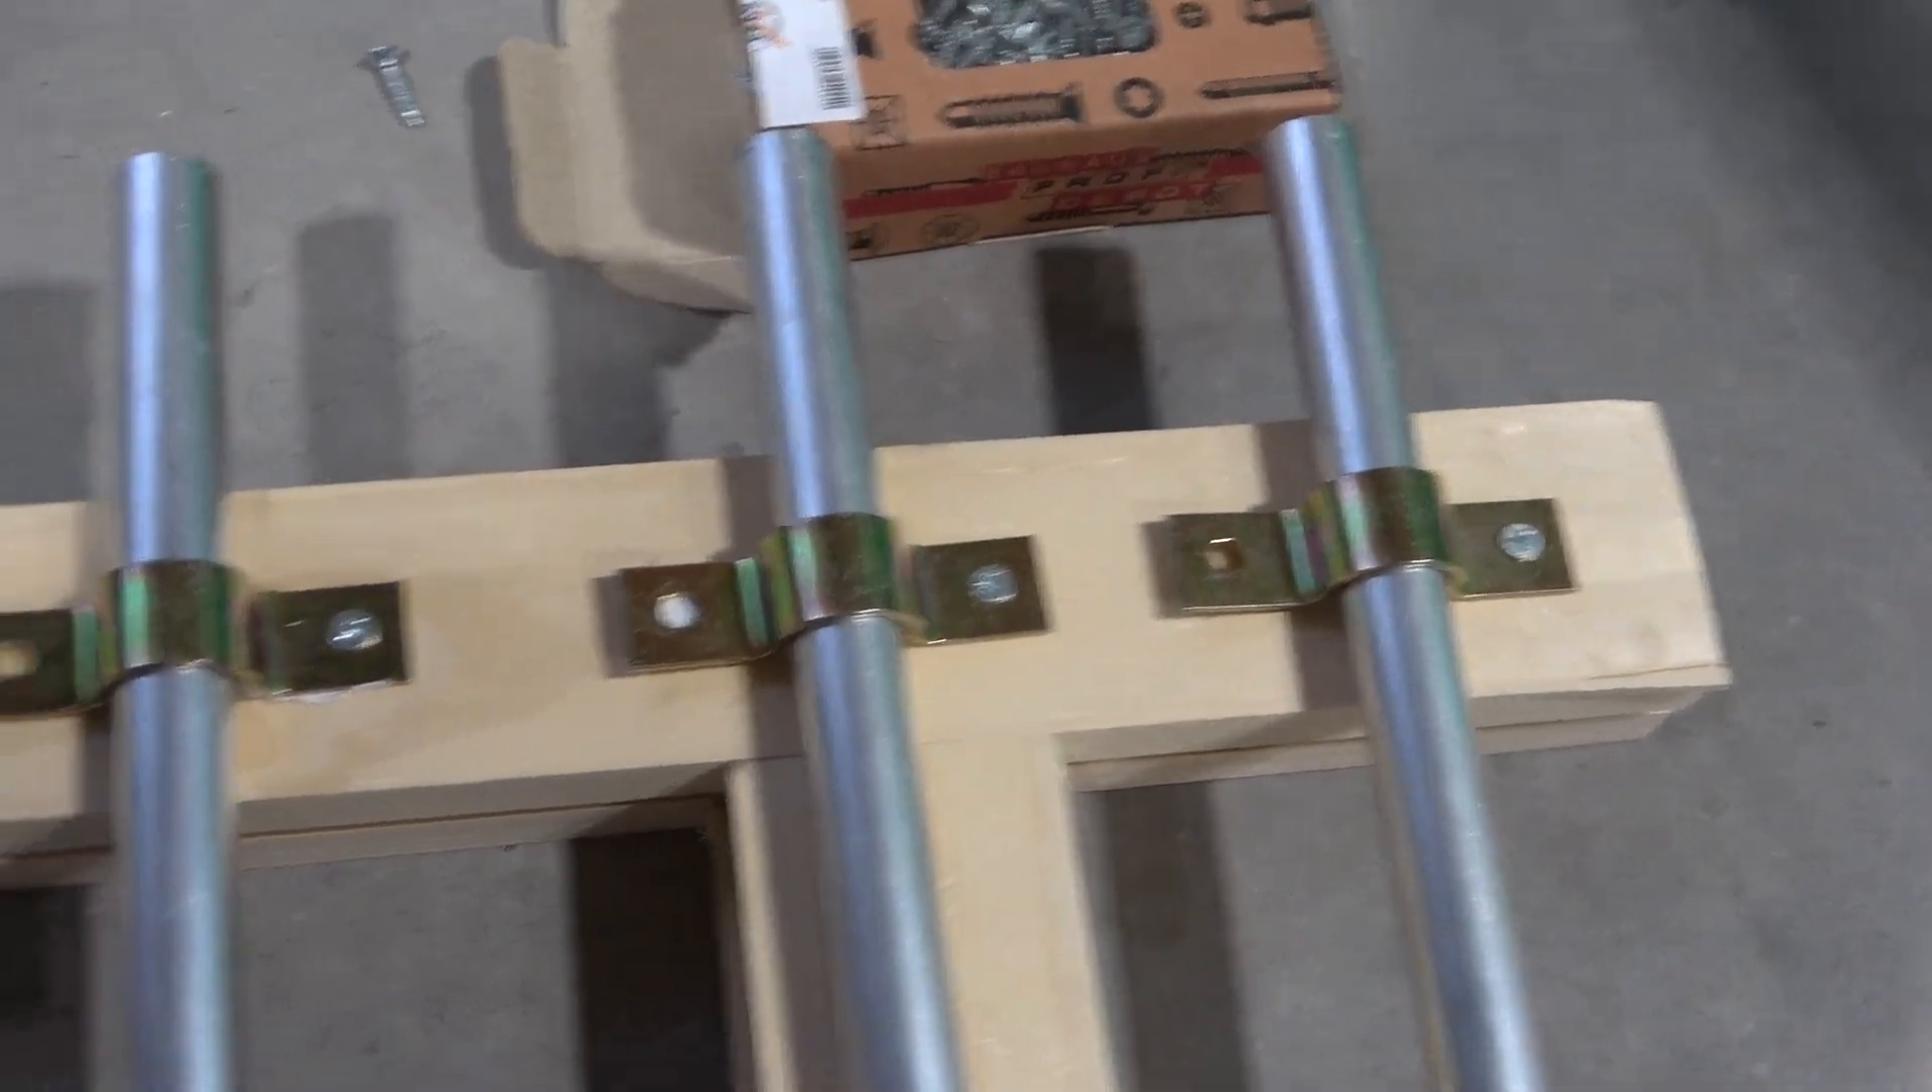So Freunde, die Rohre sind an den Schellen angebracht.